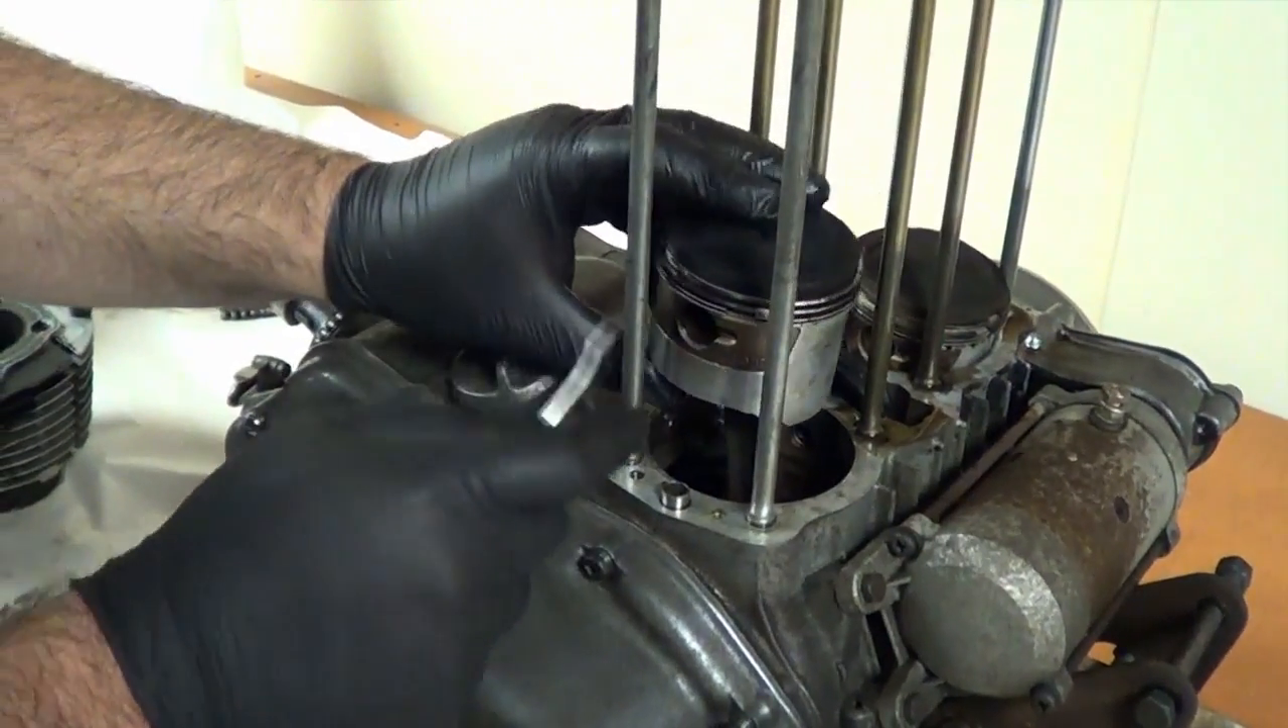Okay, our block, our cylinder block is off, we're going to go ahead and remove the pistons now.